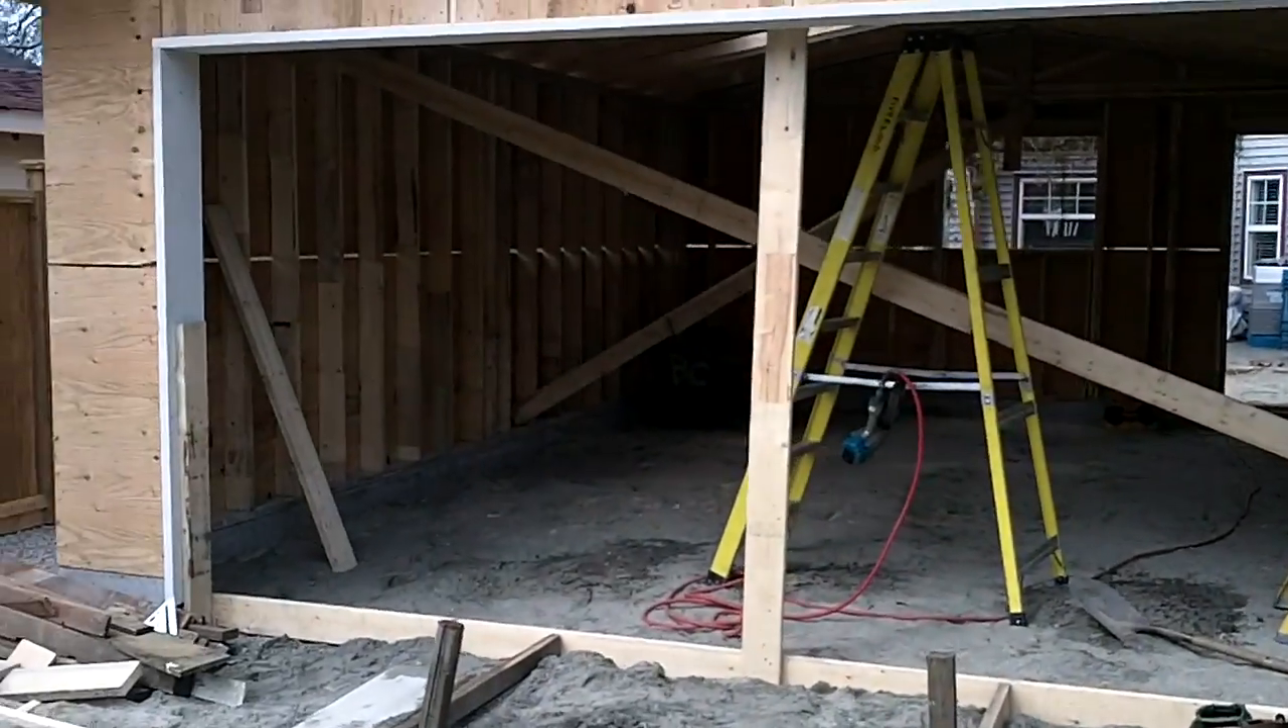We've also got our fascia around our garage door opening.